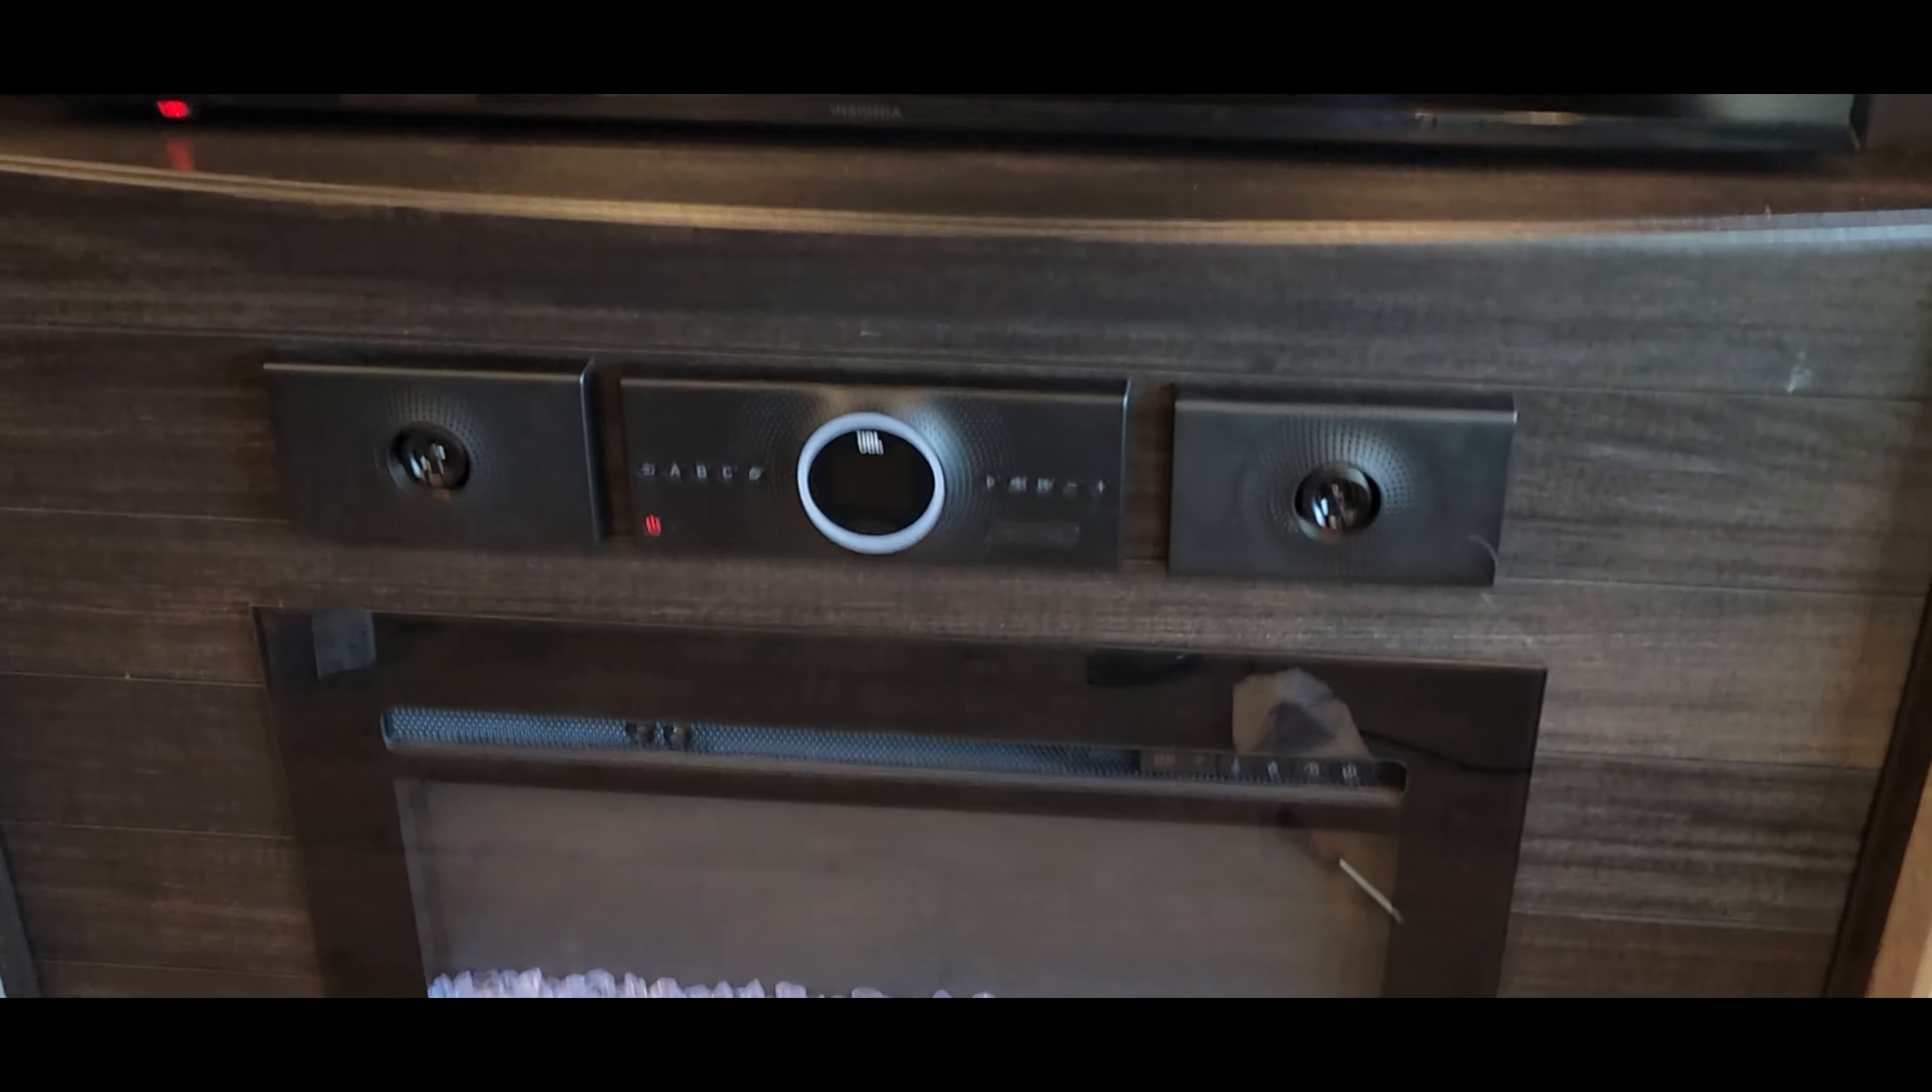I got the fireplace back in. All the wires tied up behind it.